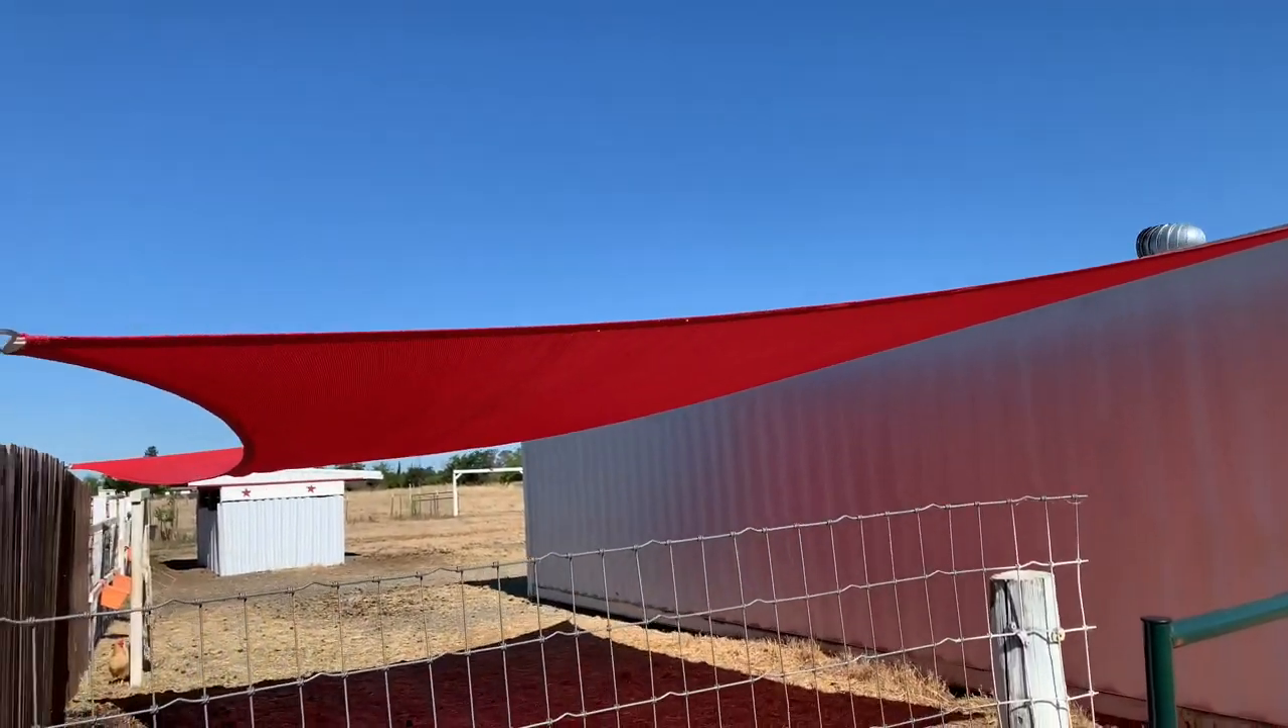Okay so we got this shade put up and our animals are gonna really appreciate it.